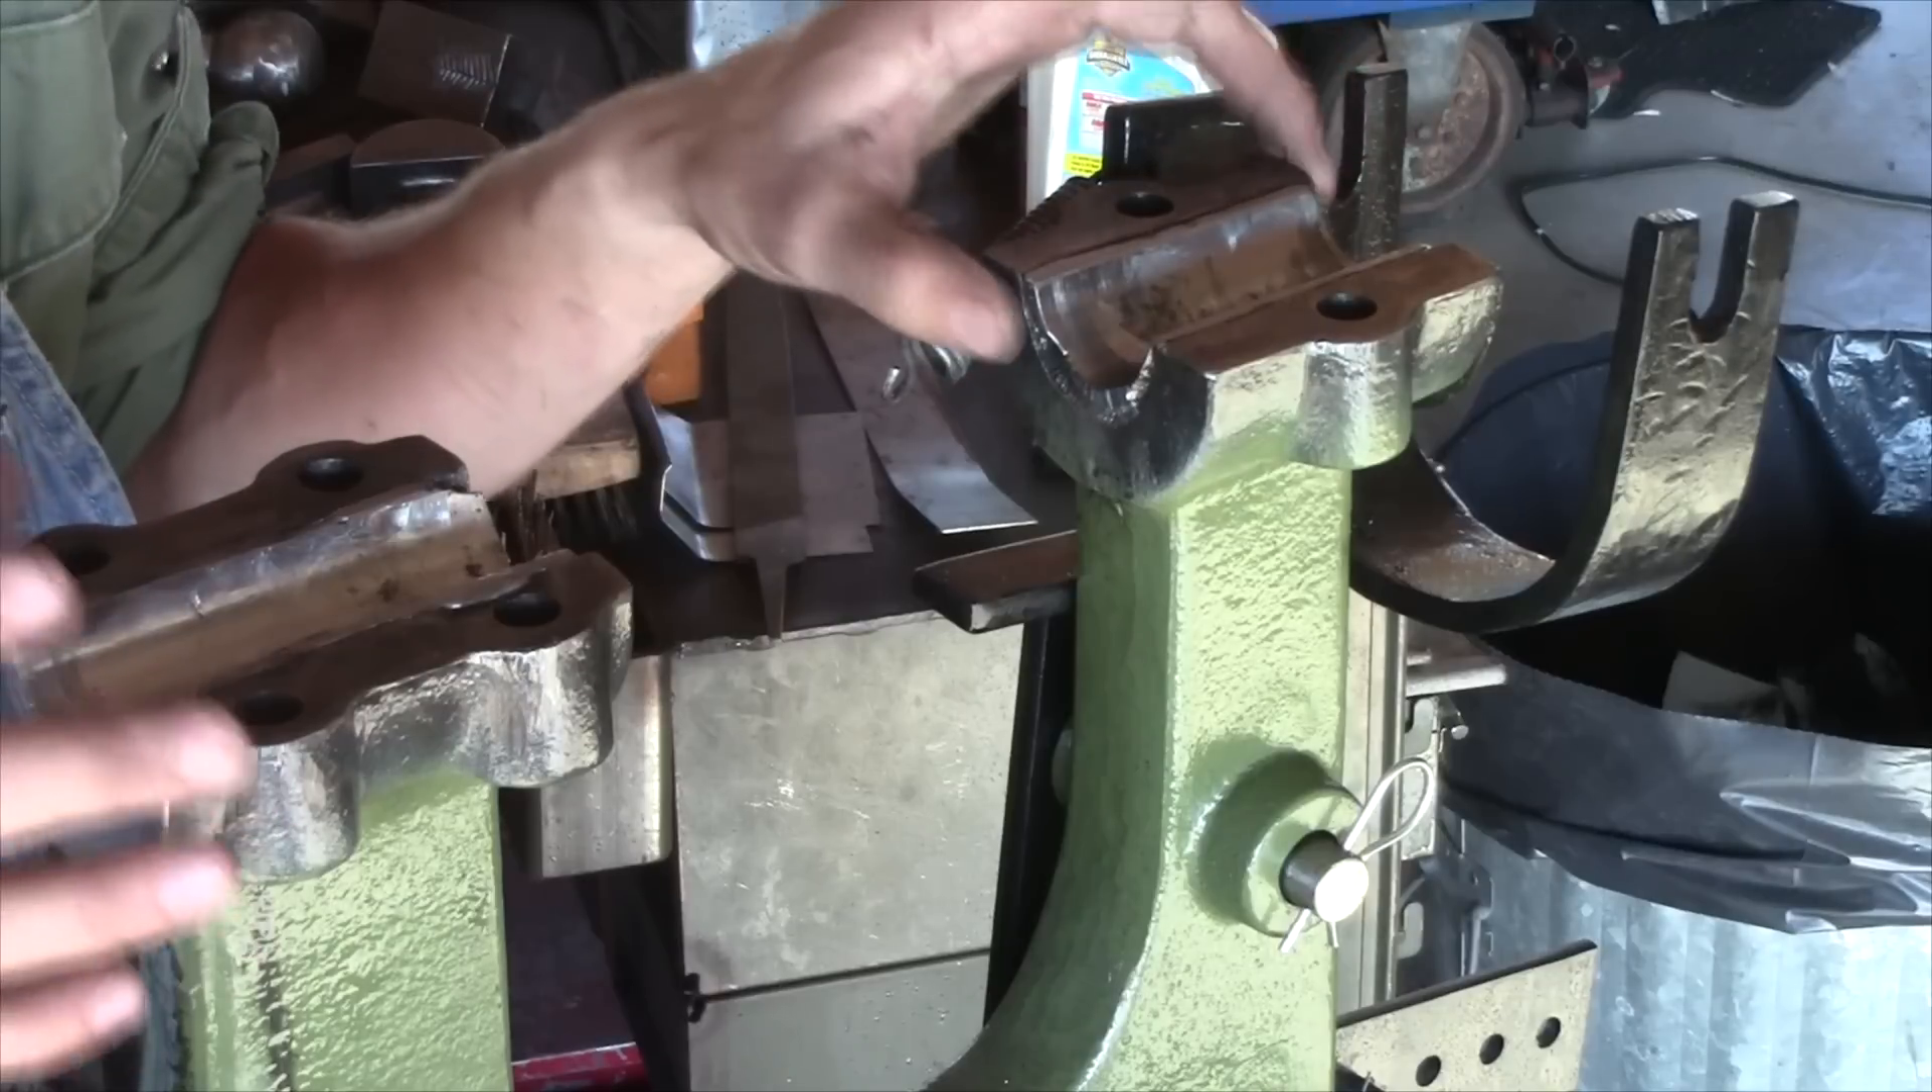So here we've got the shaft removed from our bearings.